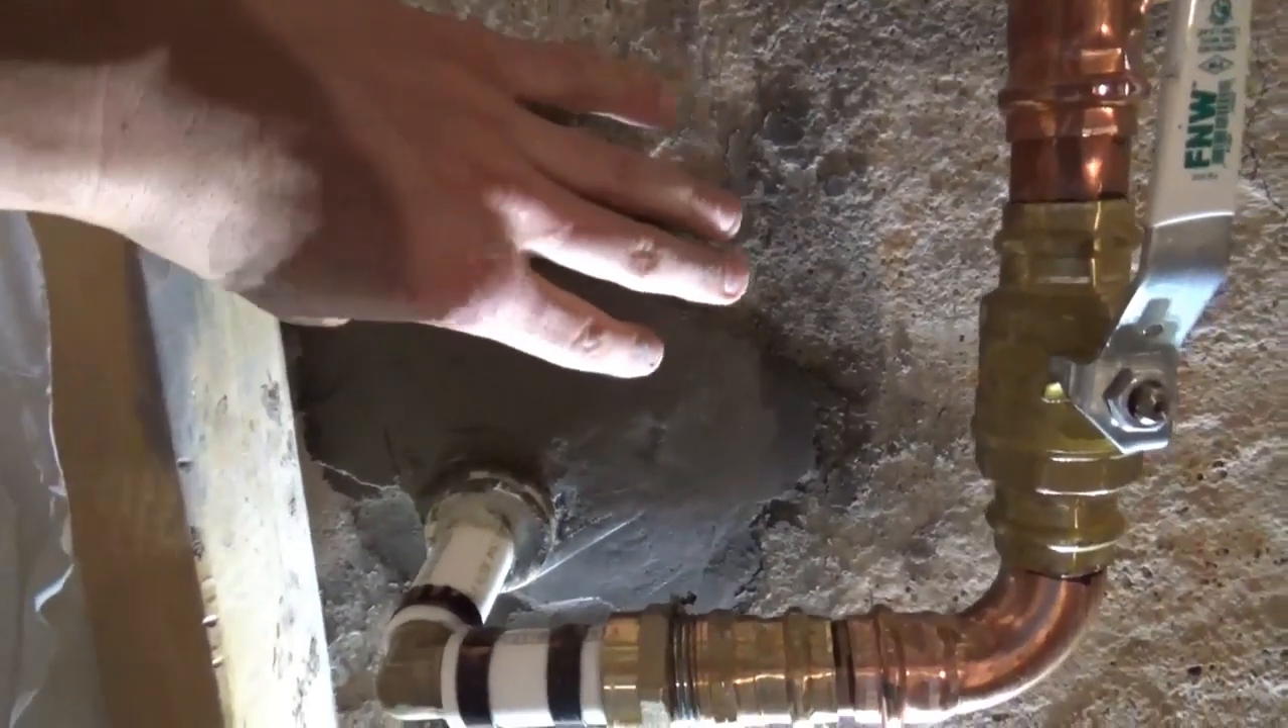Alright, so we've got the hydraulic cement in place. We've got our pipe coming through the wall.